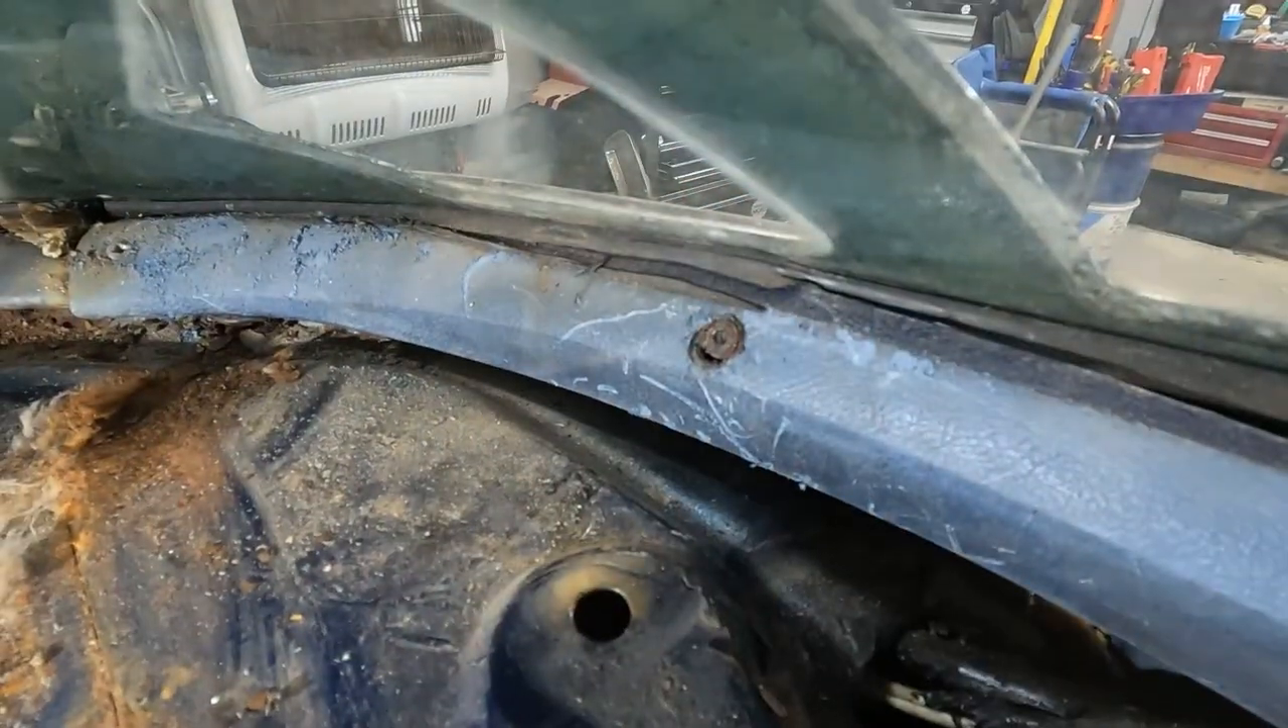No, no, we still got to get this screw out. We got to get the screw out still.